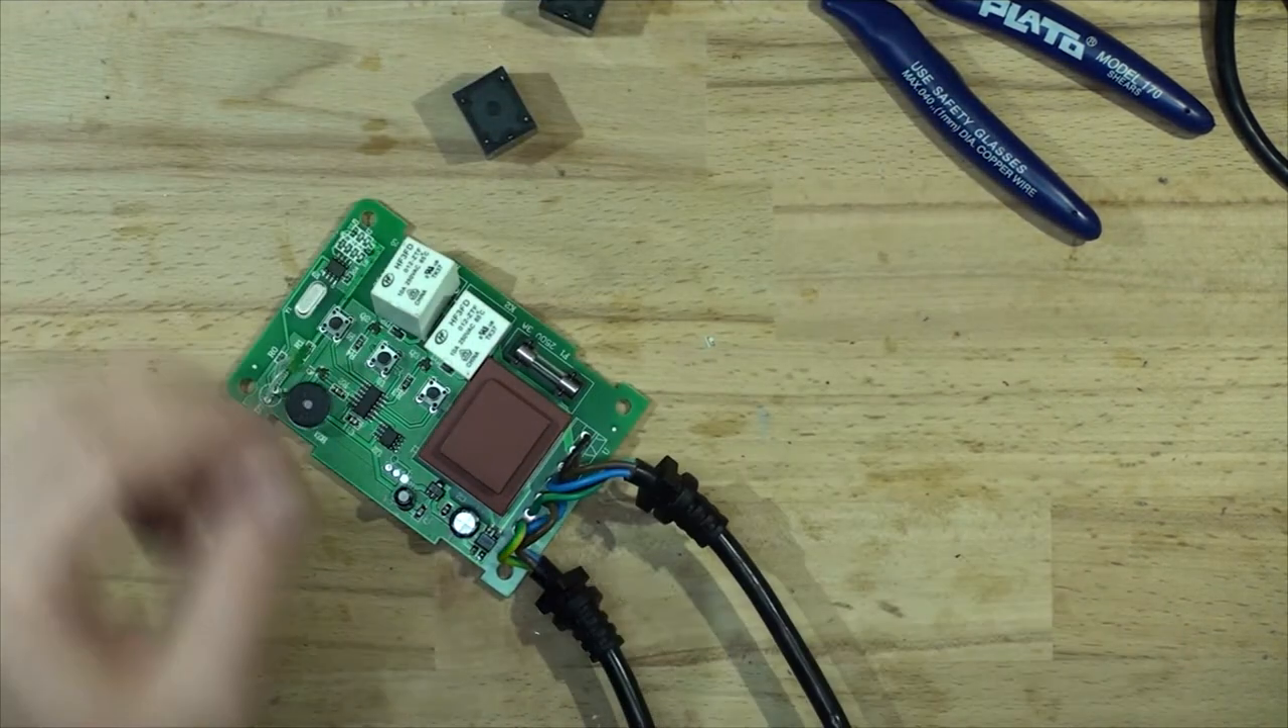The new relays are in, sitting there nicely and great.